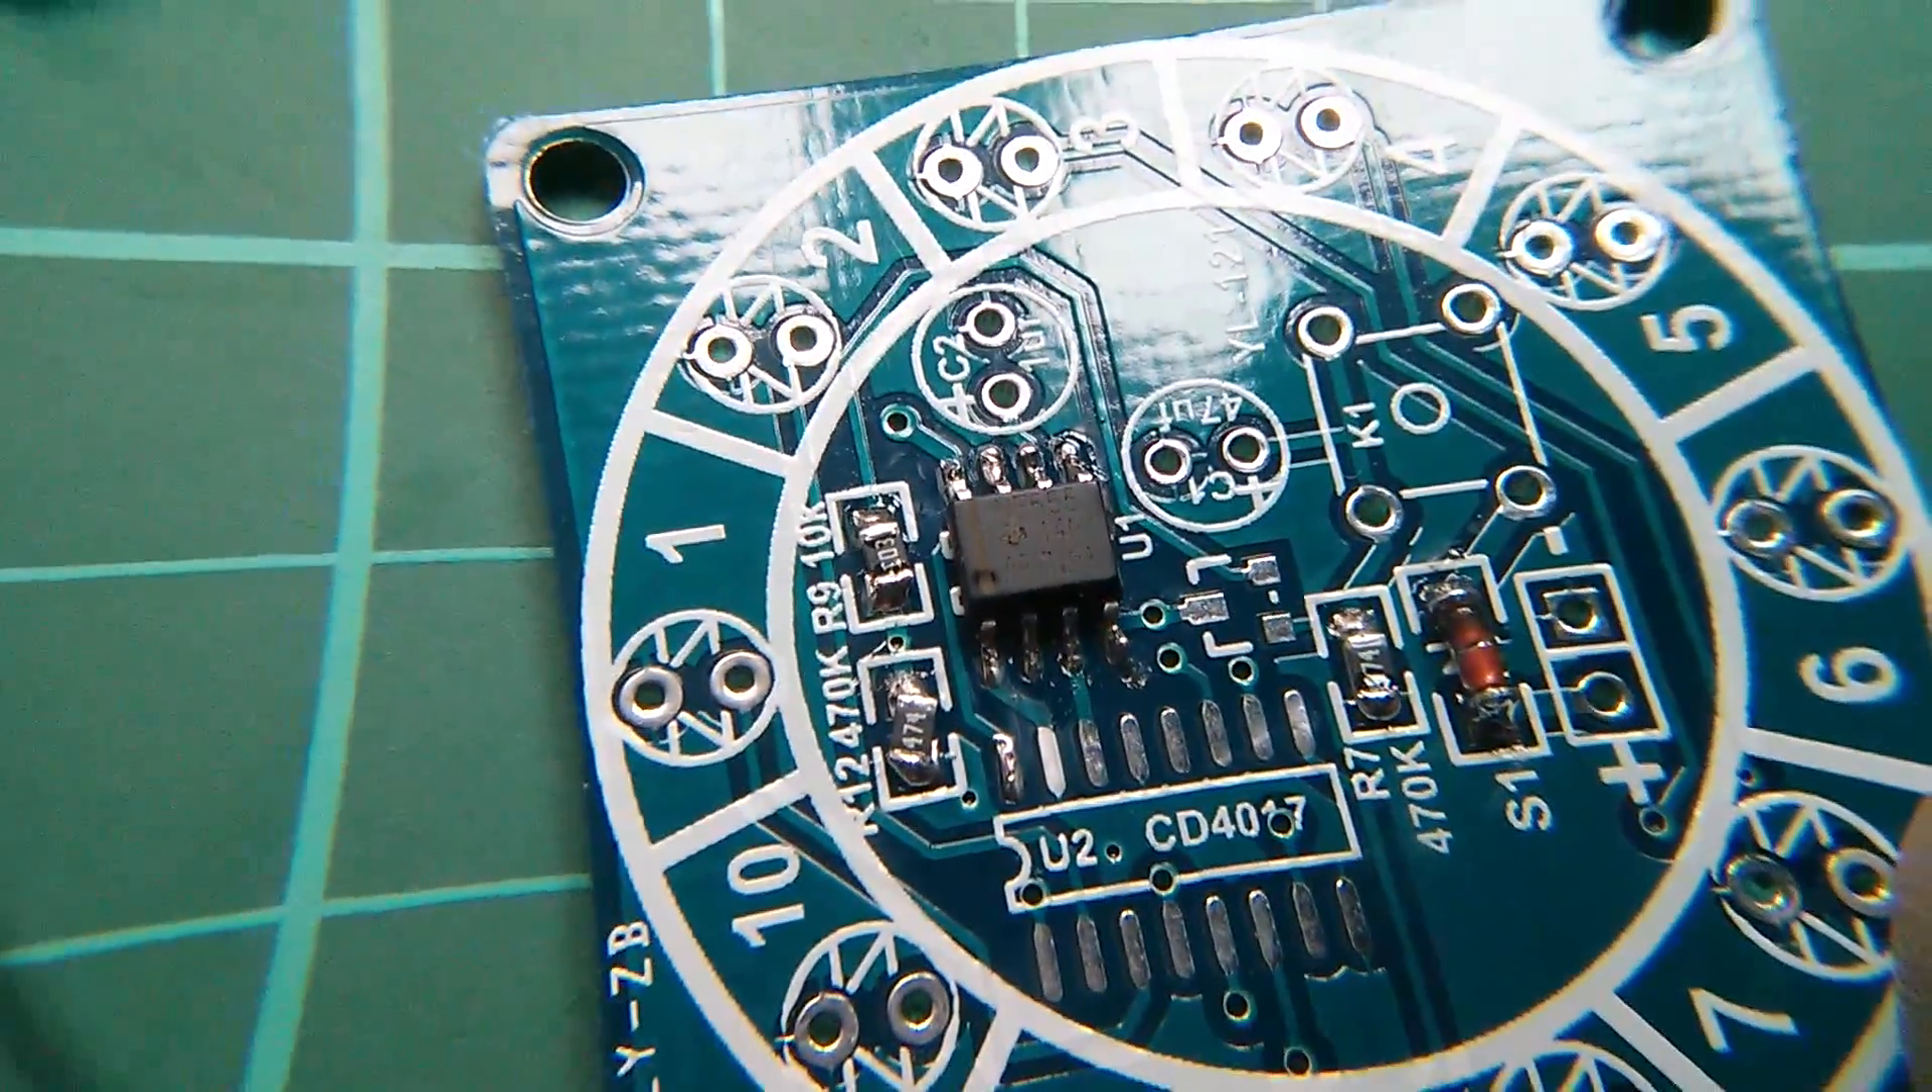But all eight legs are soldered on. And there aren't any sort of solder bridges running between legs.